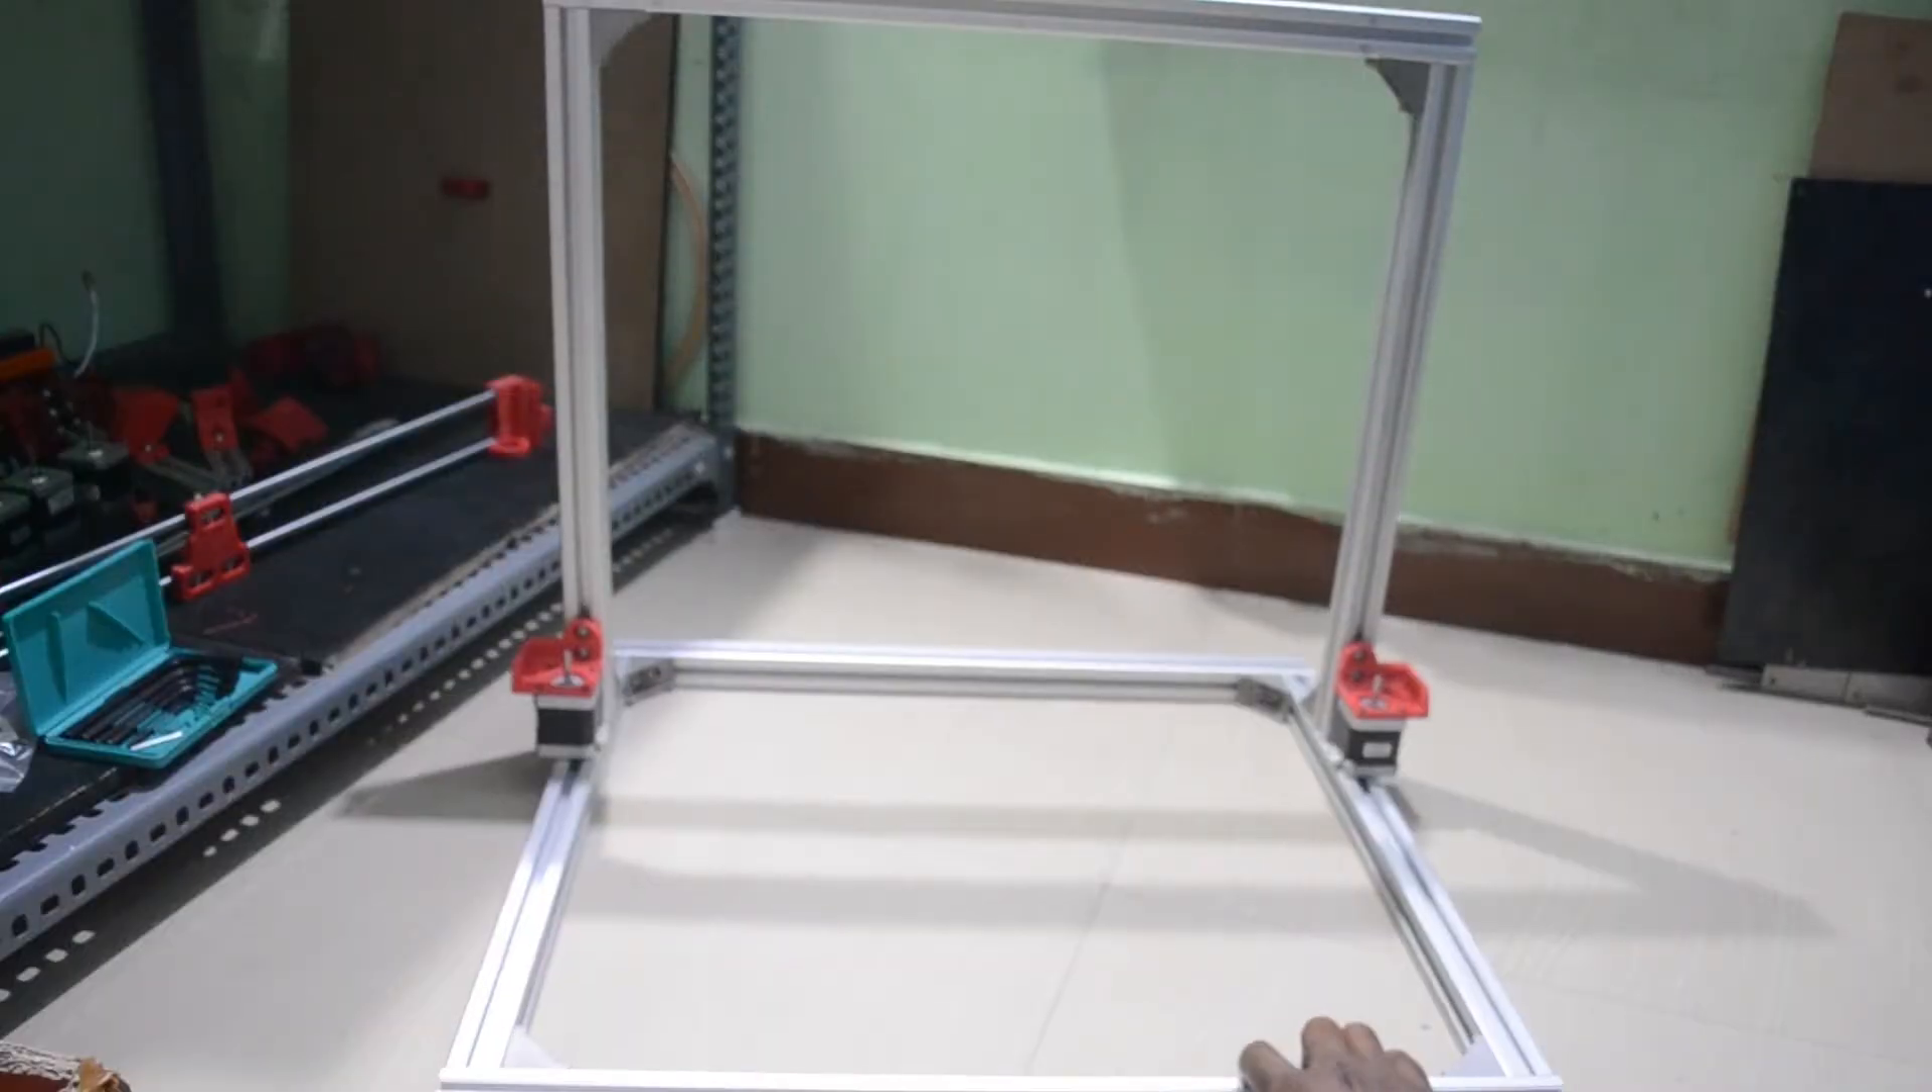So now both side motors are installed on the frame, so now we need to place couplers on these motors, so that you can place the threaded rod on one side.